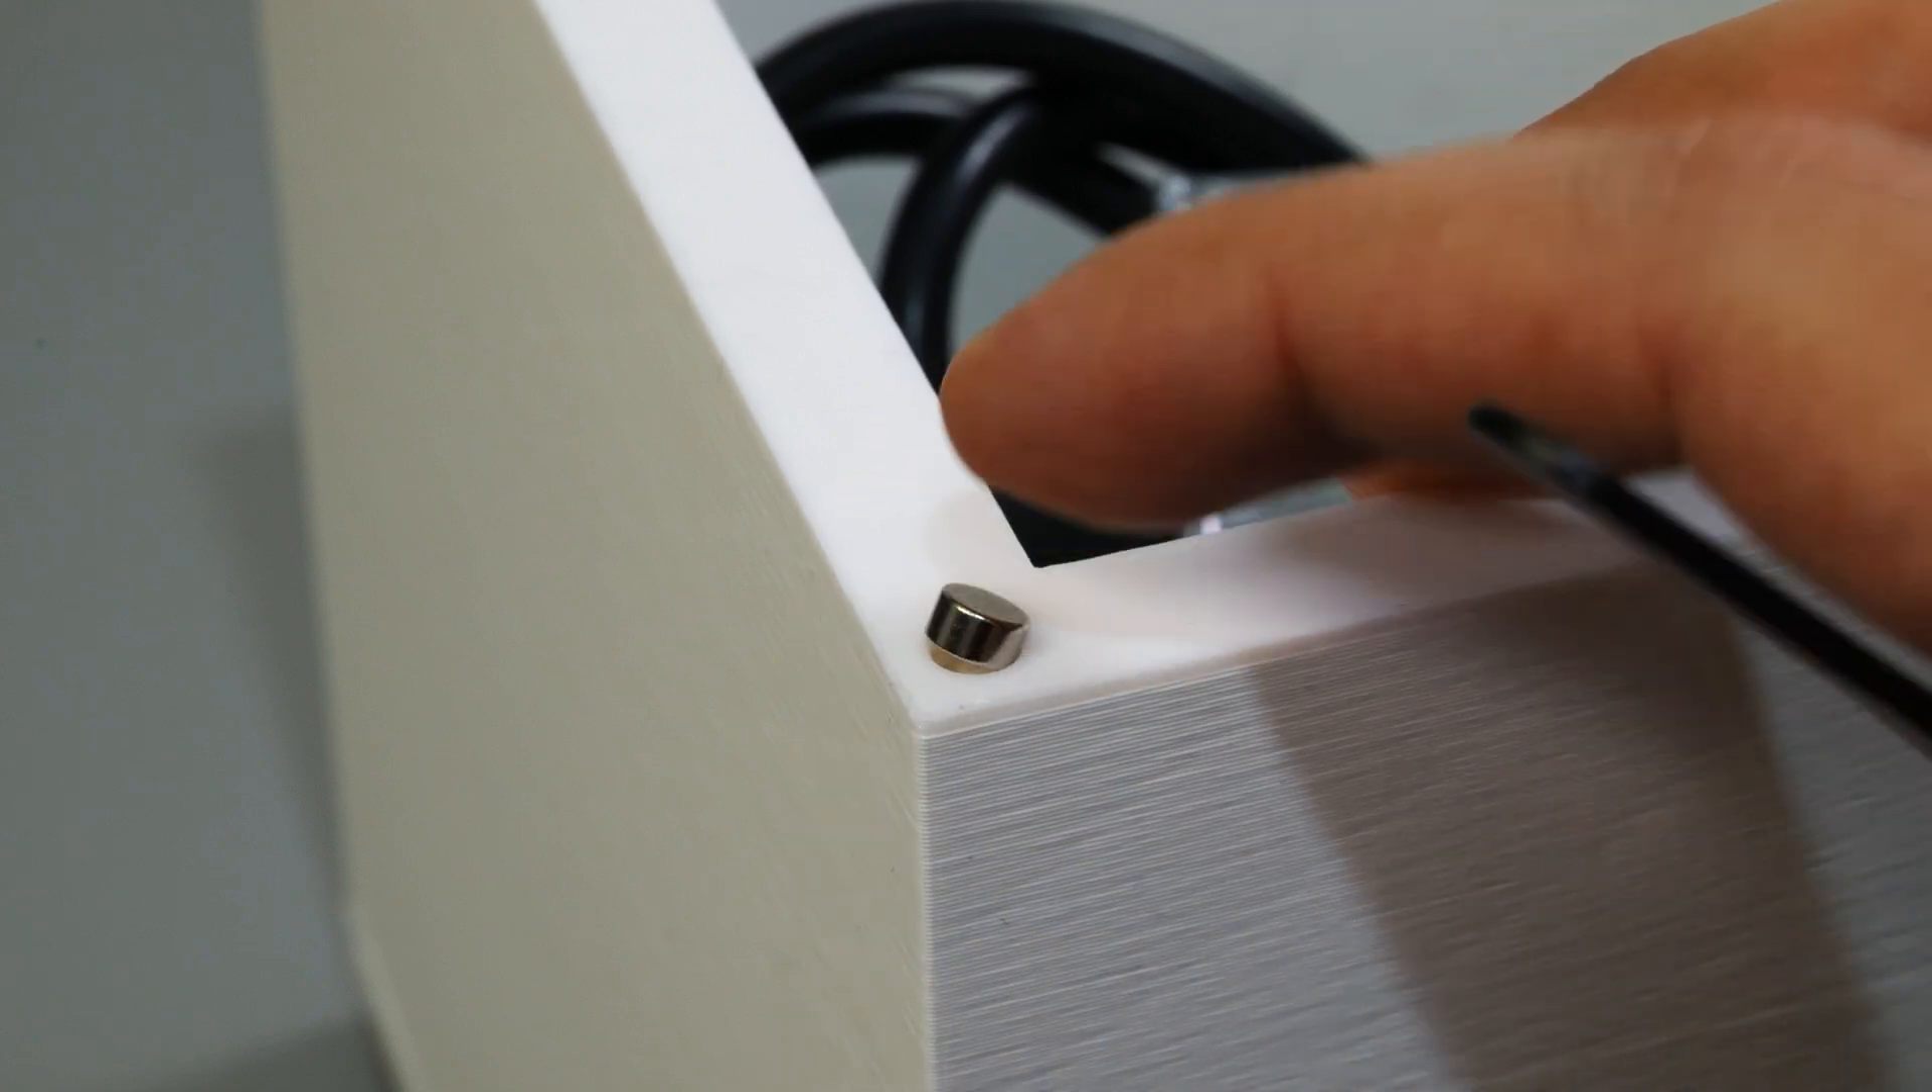These holes are modeled so that I can put magnets in so that the lid will shut magnetically and the magnets don't even fit properly.